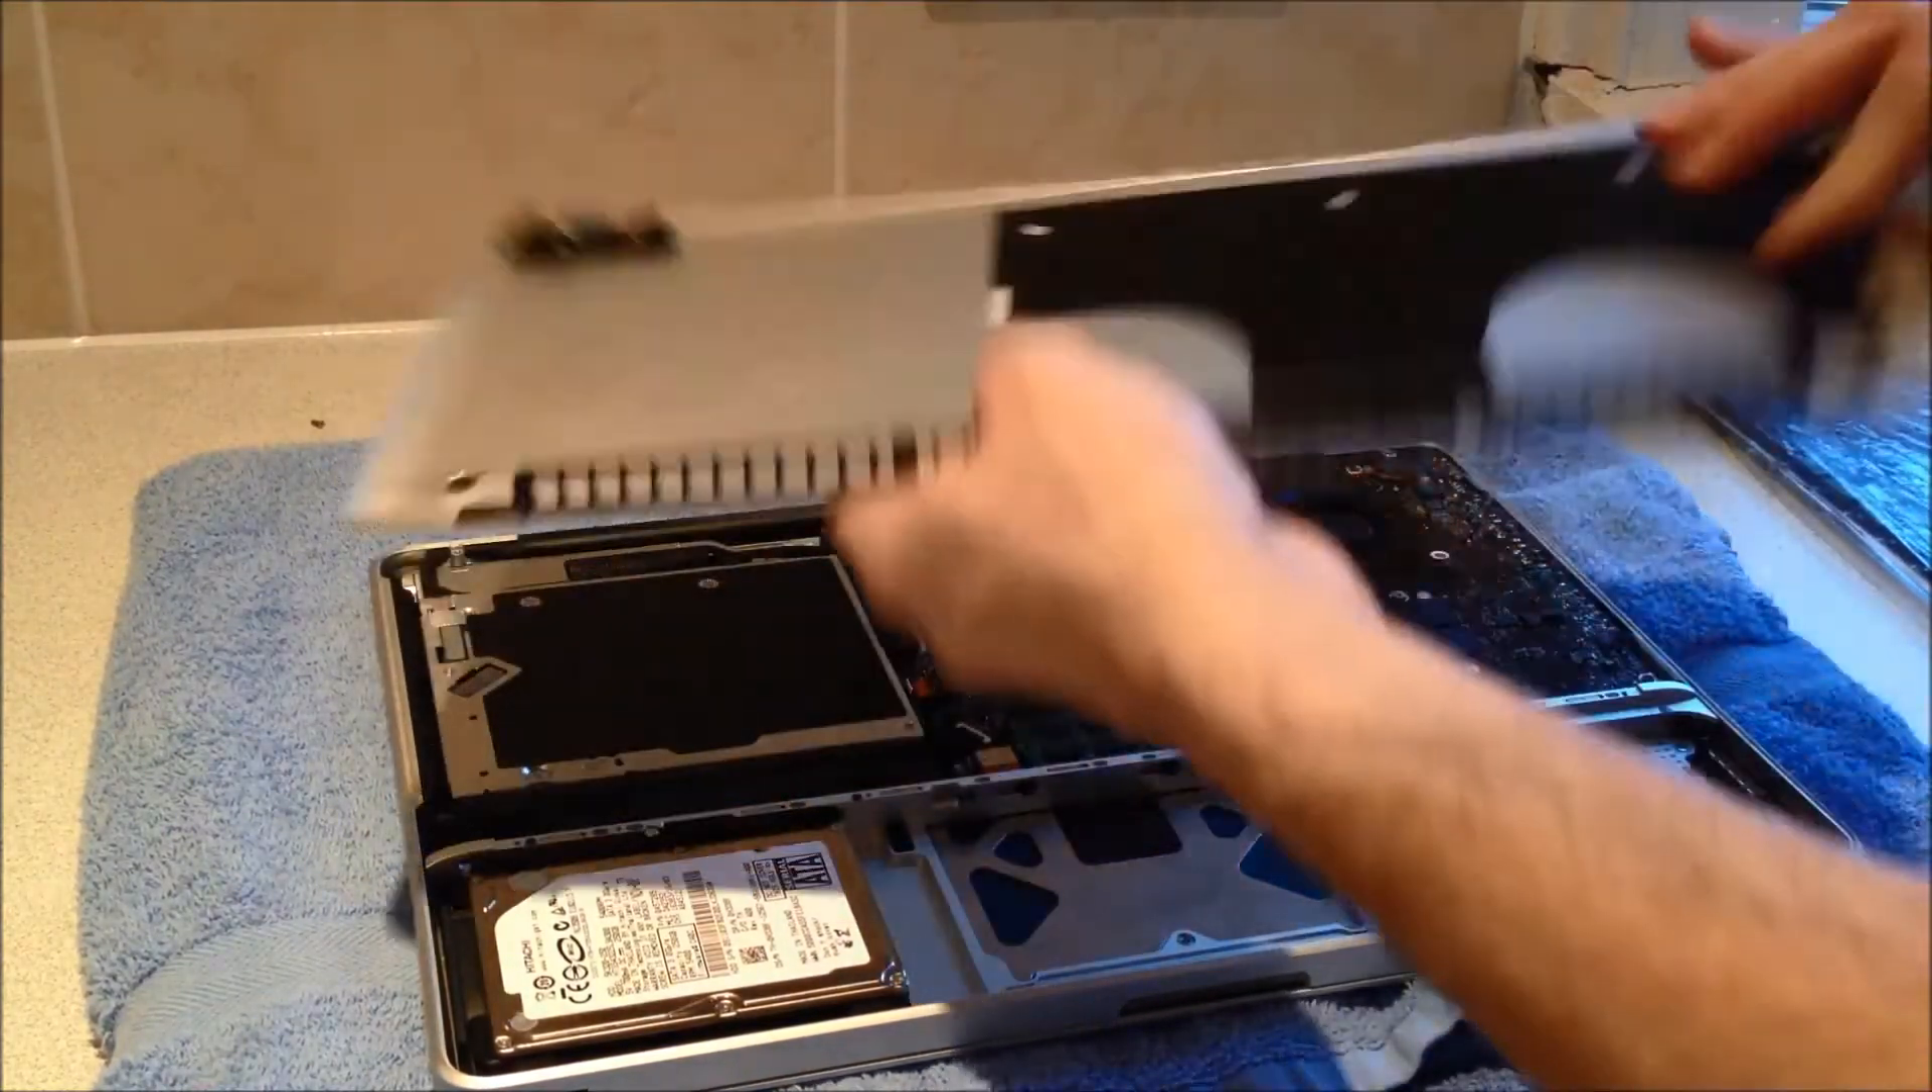With the screws removed, the lower case will now lift off.